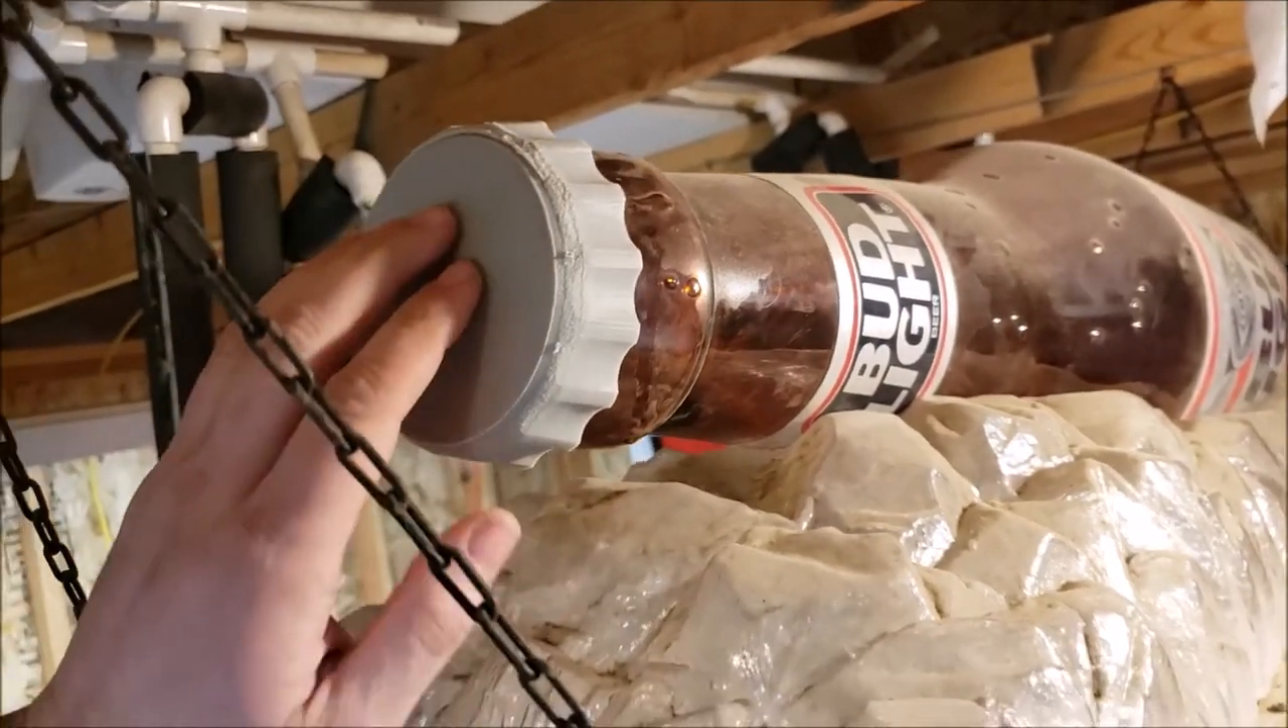So I test fit the new cap onto the bottle and oh man that looks good the silver looks good I'm pretty happy.